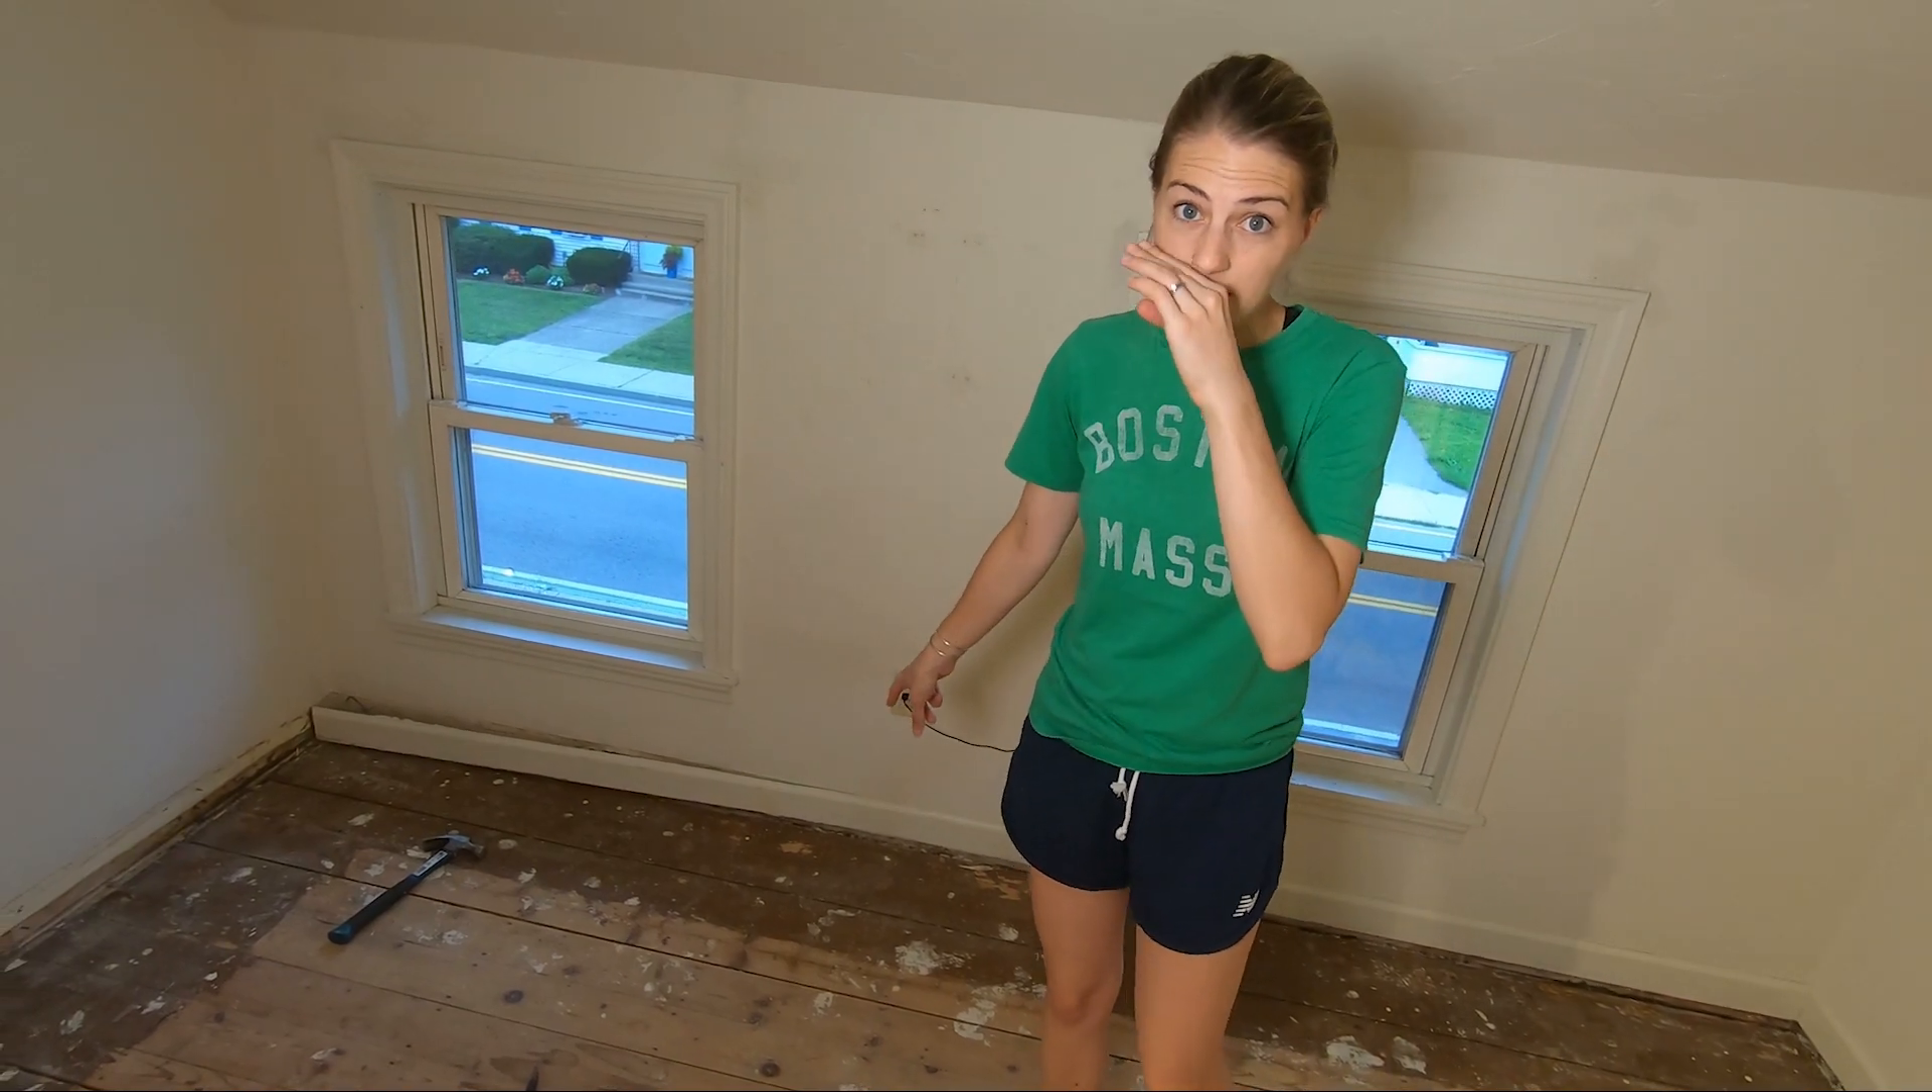But since we took up the flooring, the baseboard here is too high, so we have this gap here that we need to lessen.